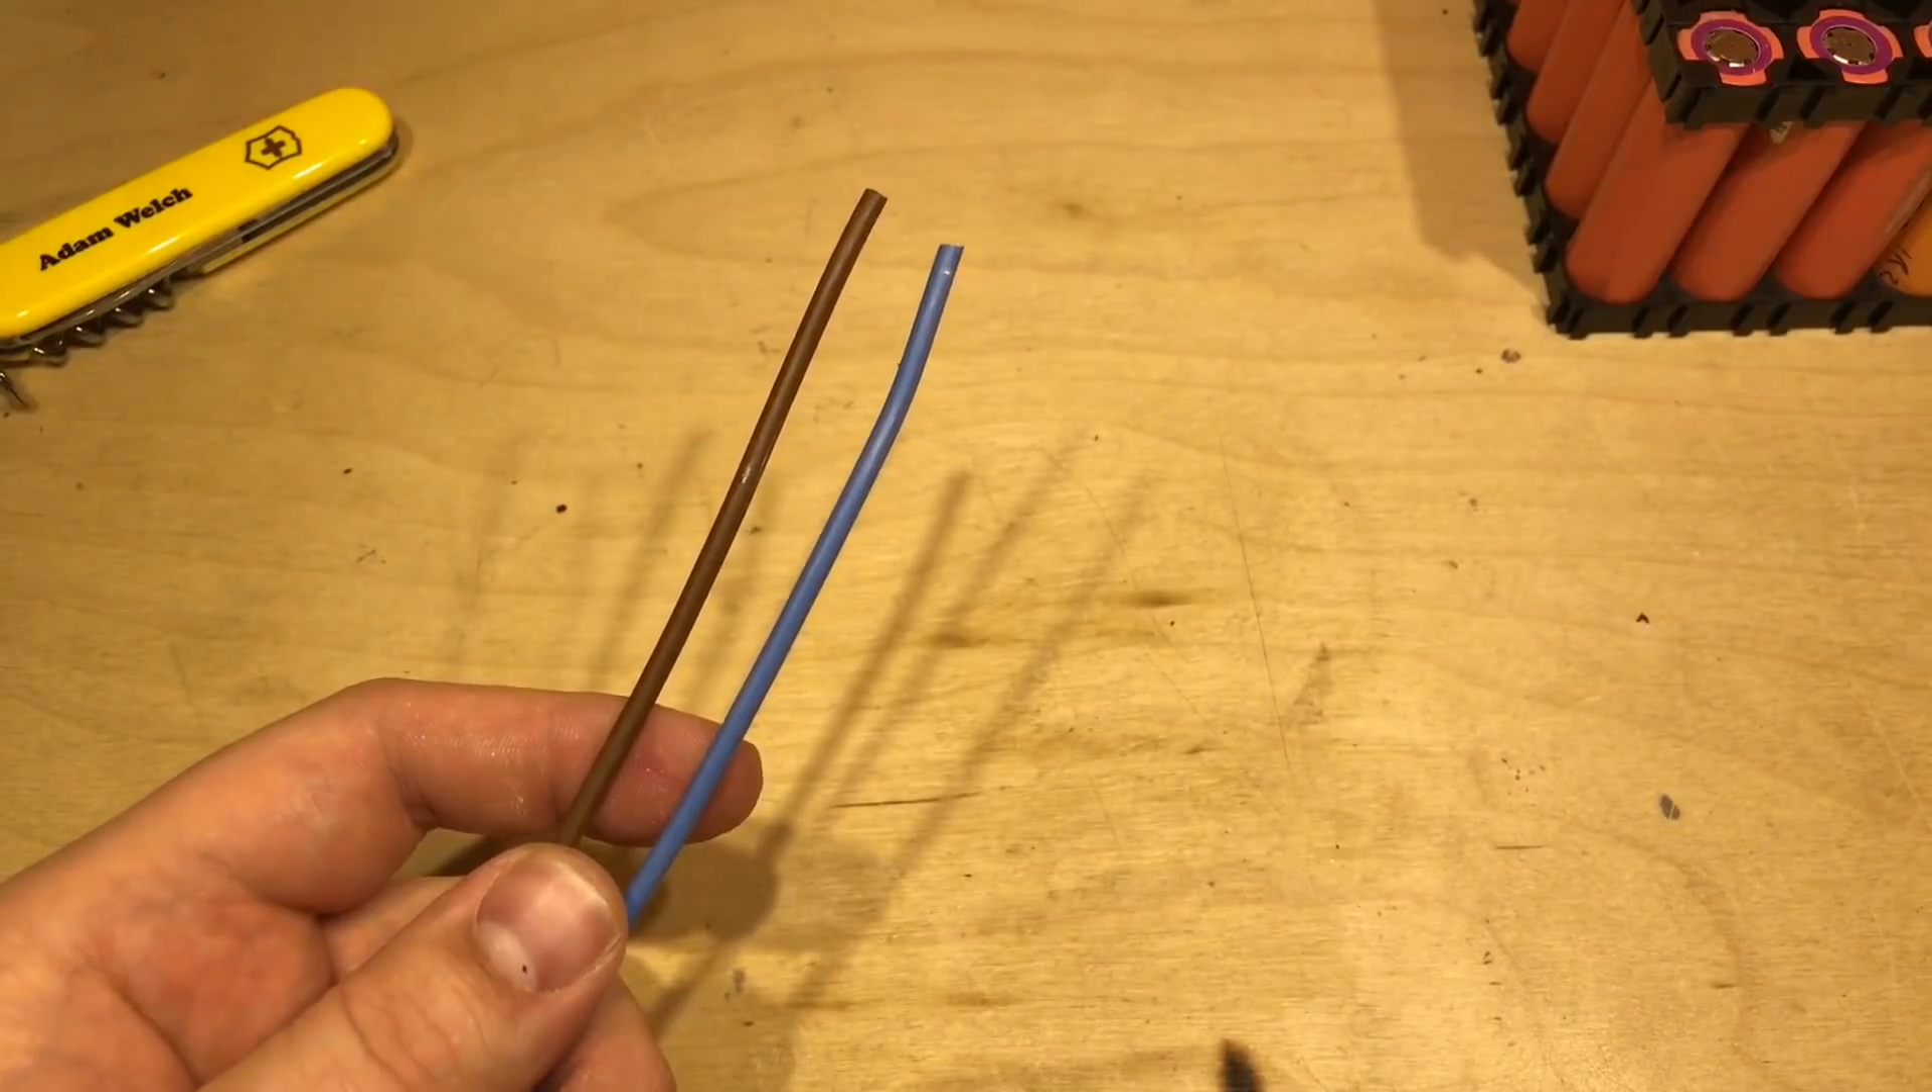Now with the two cores removed from the outer insulation, I can strip these.